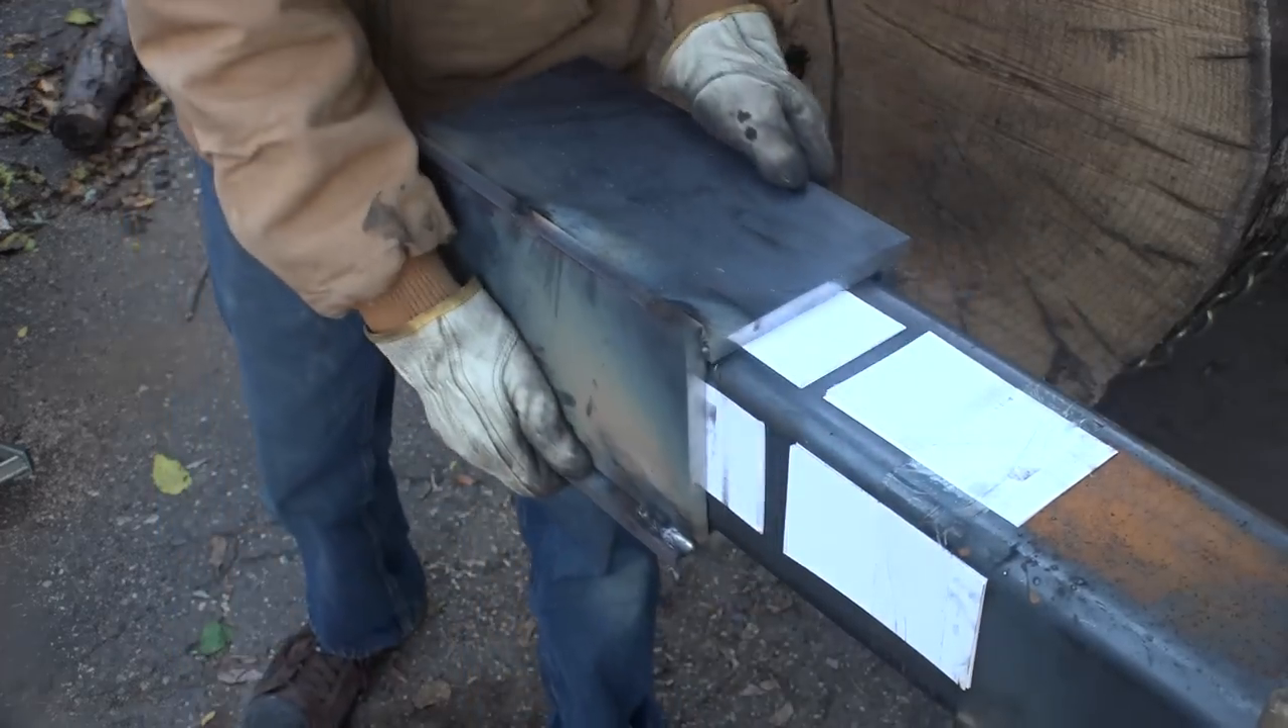The beam is wrapped with a few index cards to create a bit of clearance.